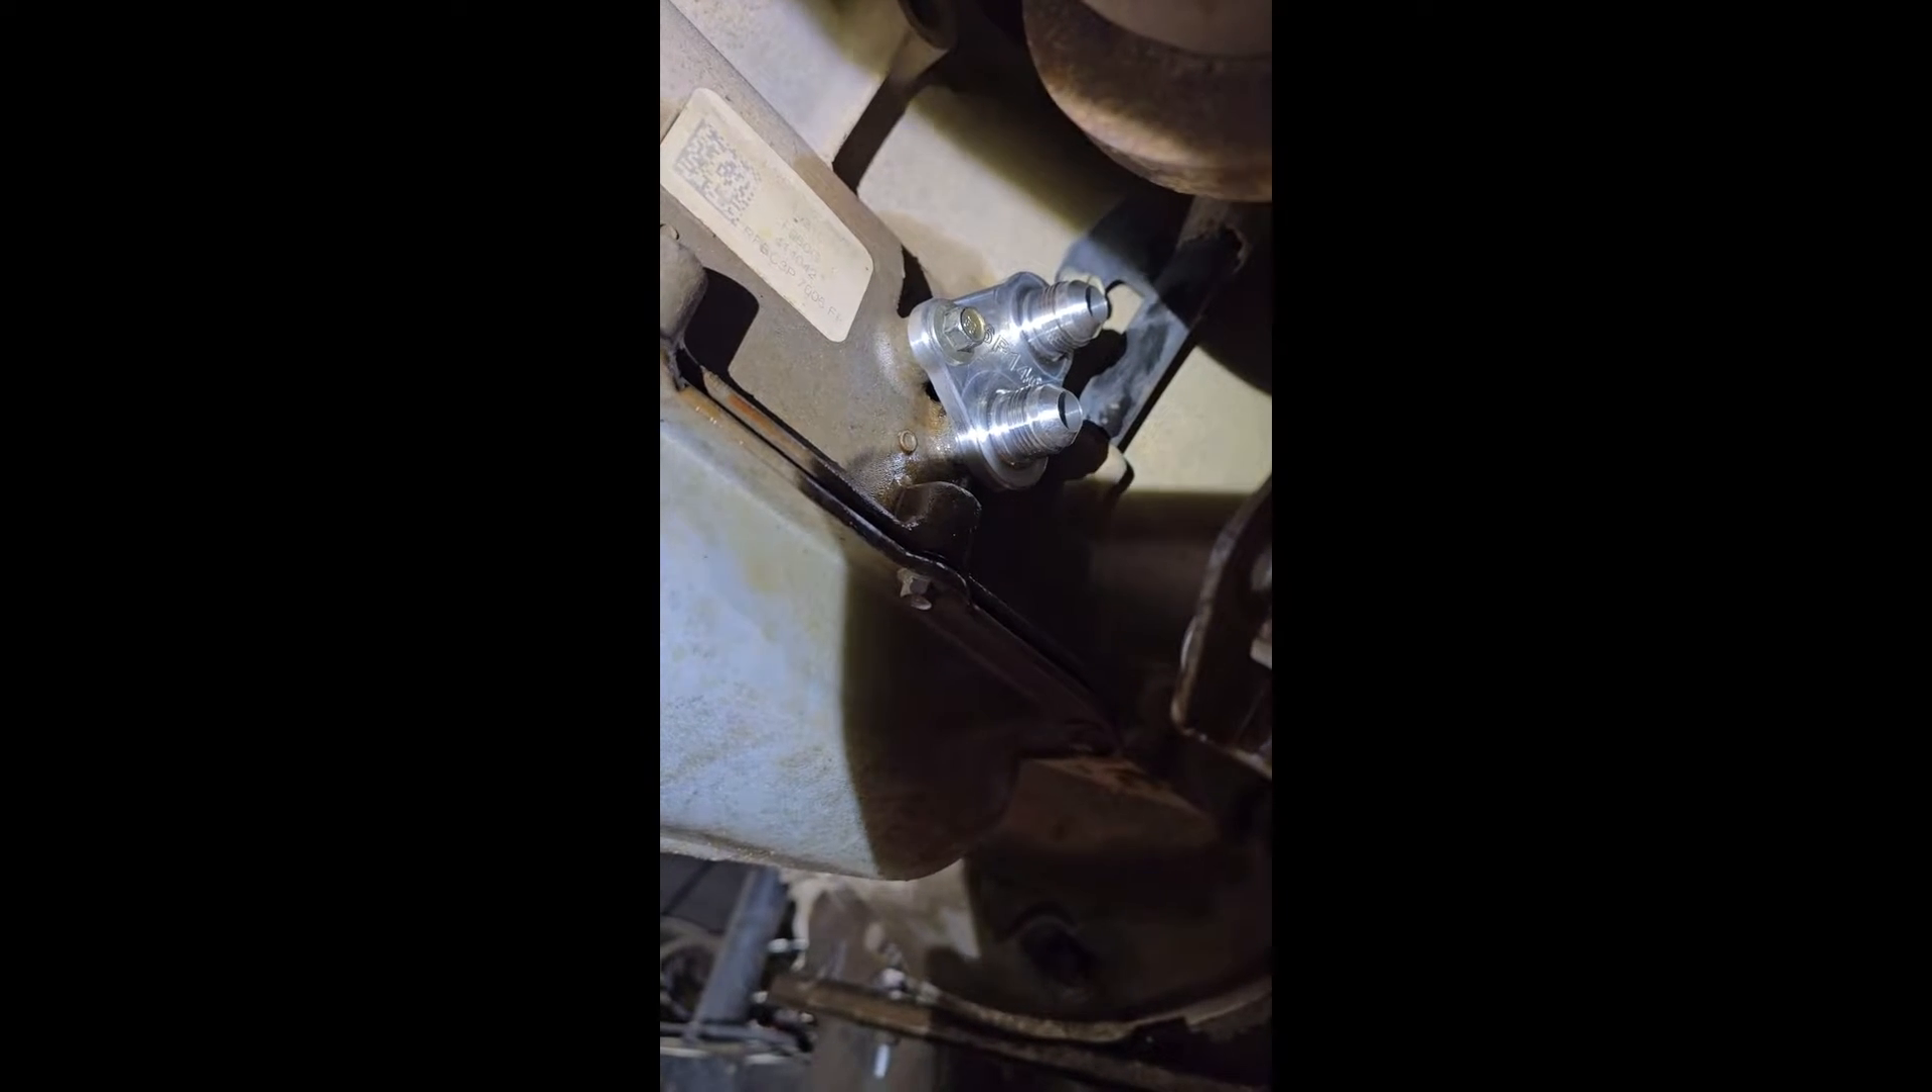You can see we've got our fitting in place up there.